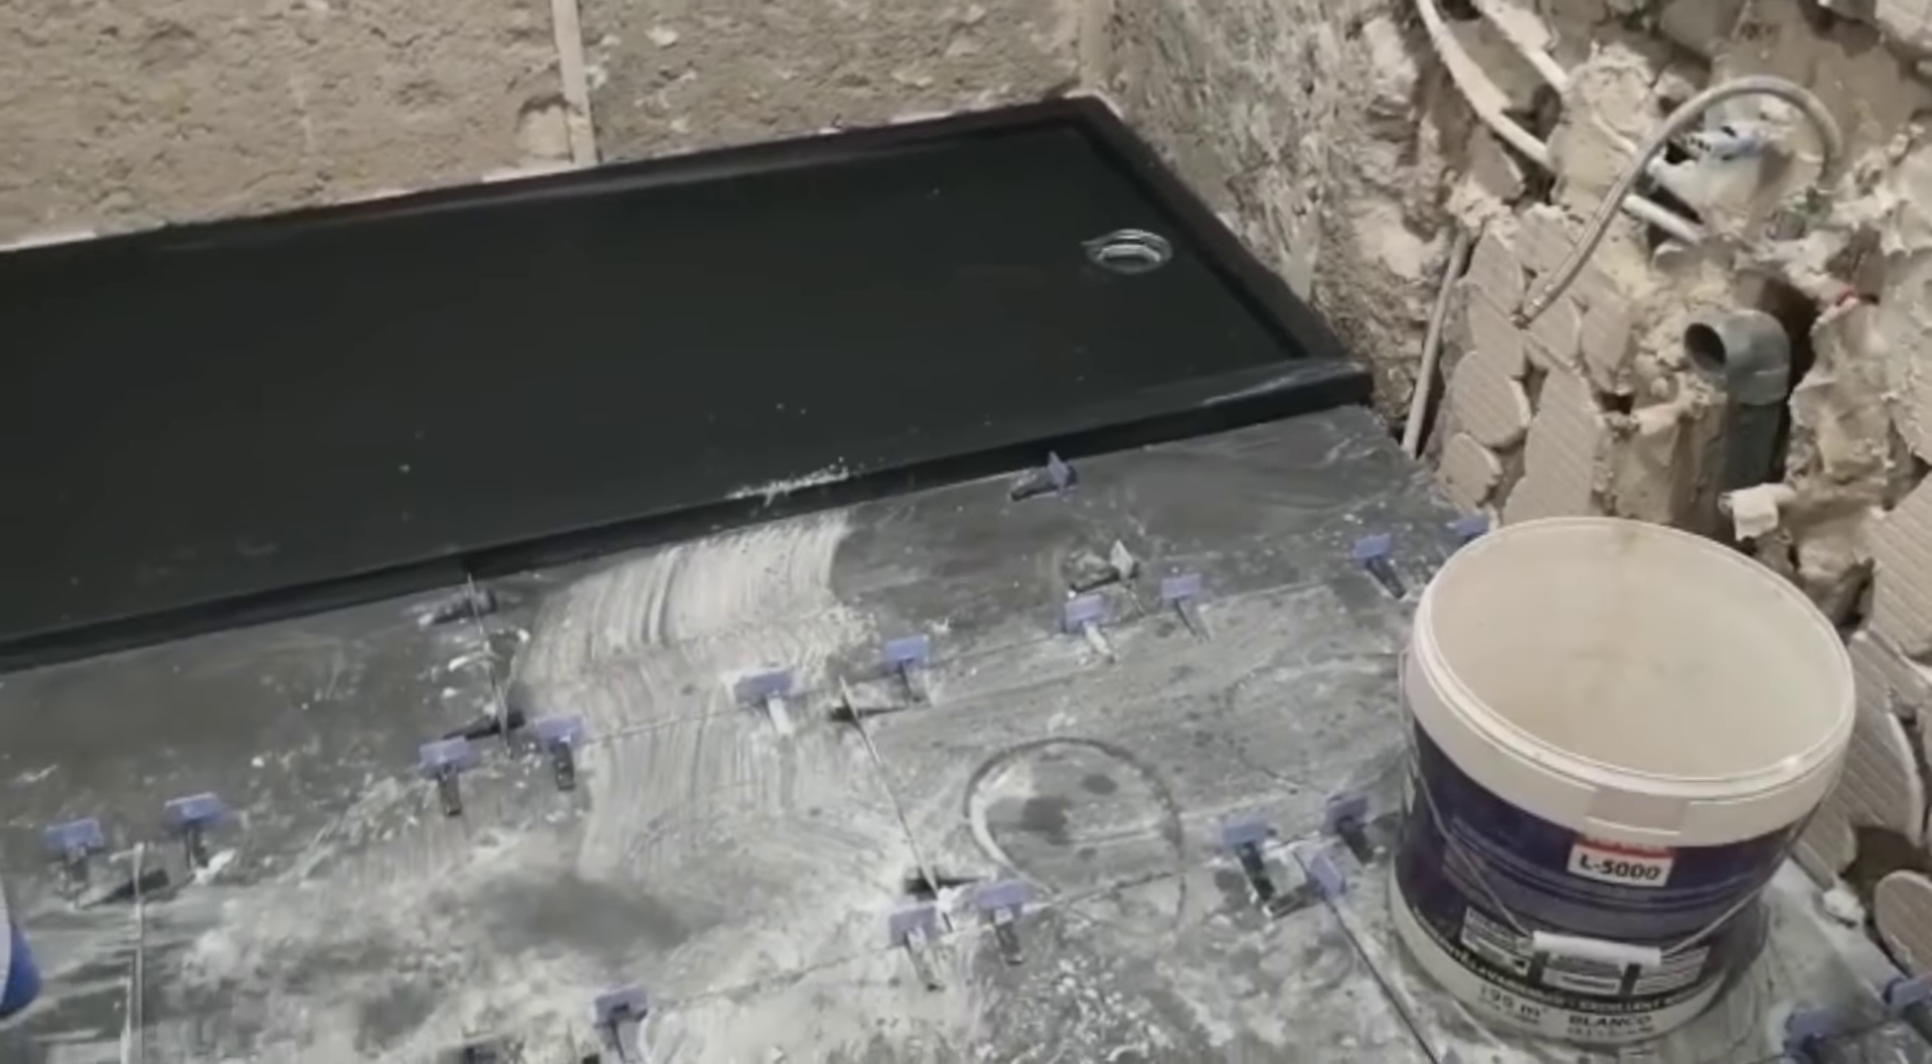Ya está puesto el plato de ducha y los azulejos del suelo.